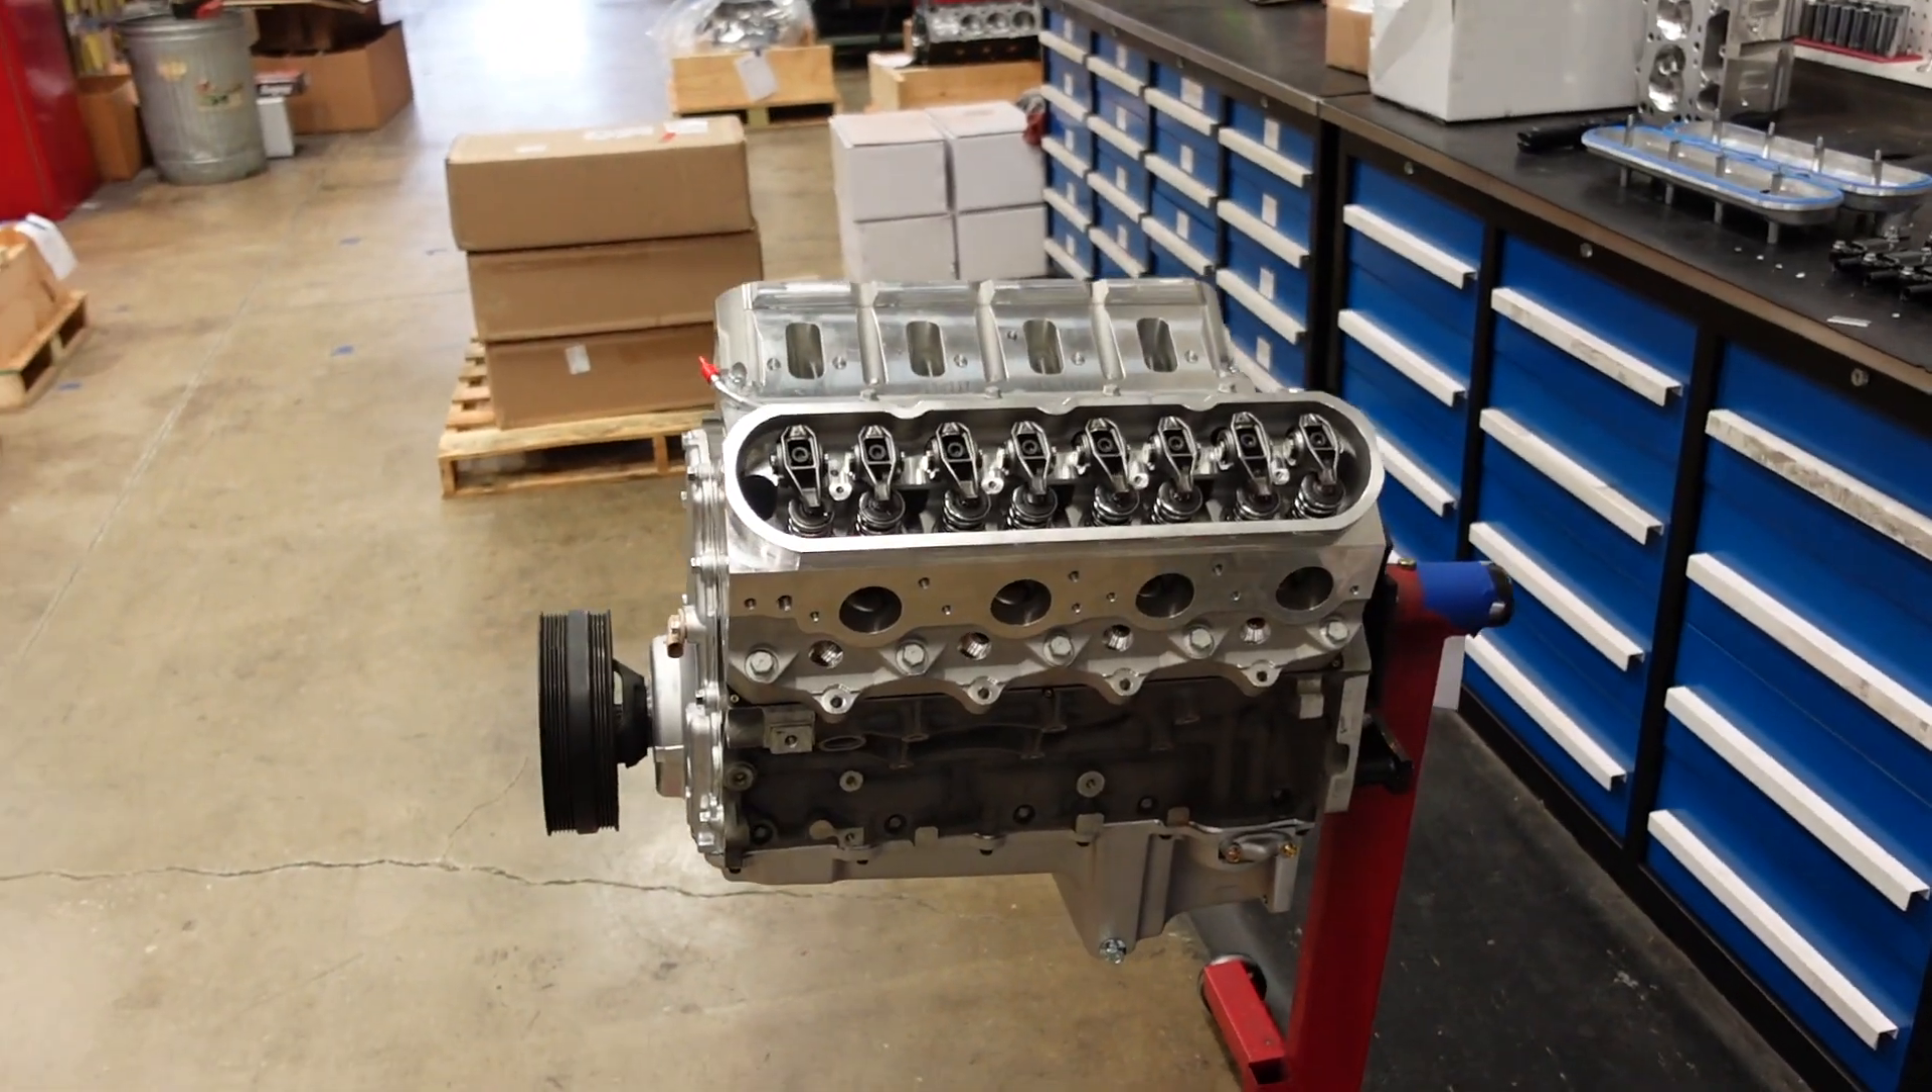The valve train on this long block is all assembled, finished up.